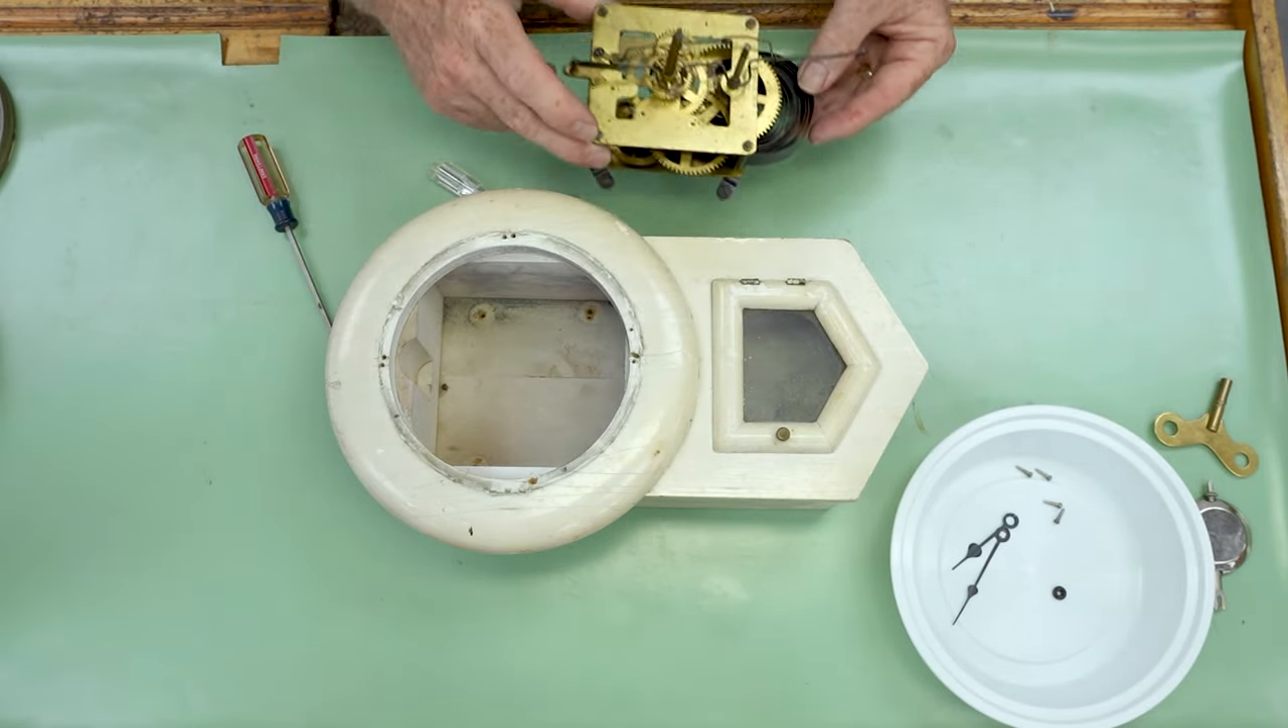But as you can see here, we have our movement removed from the case.